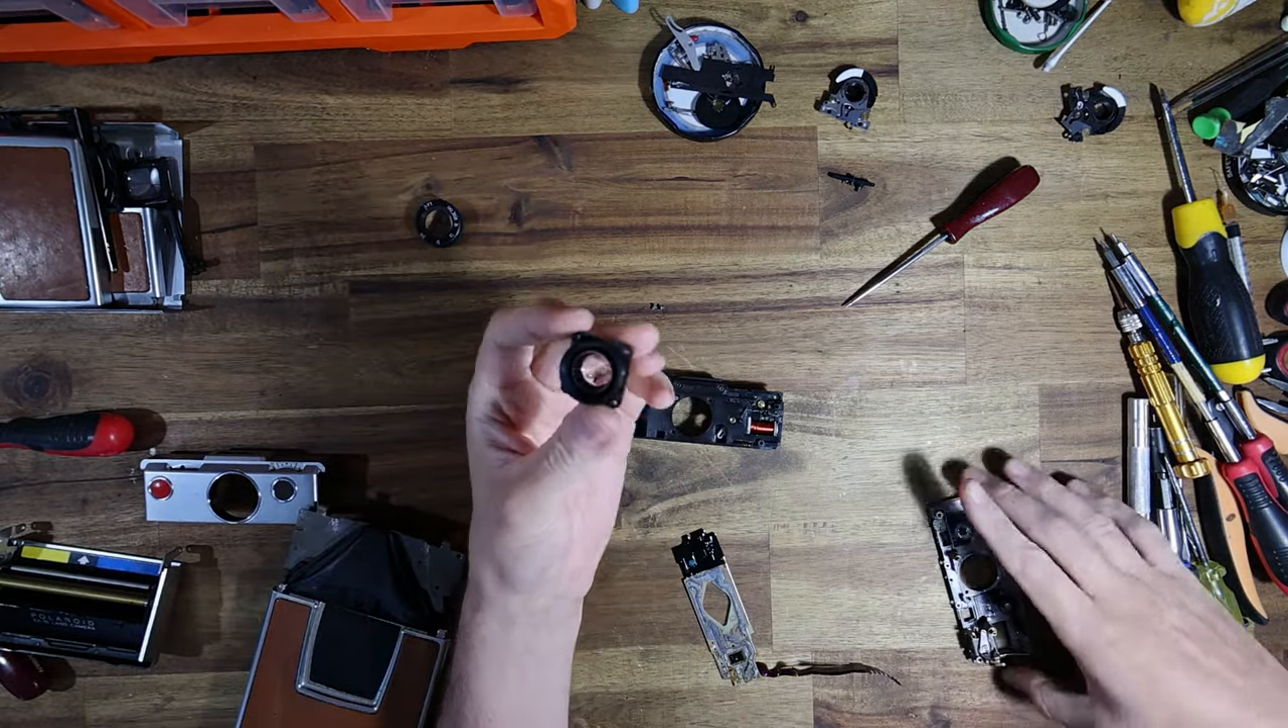All right, lens cell has been liberated.